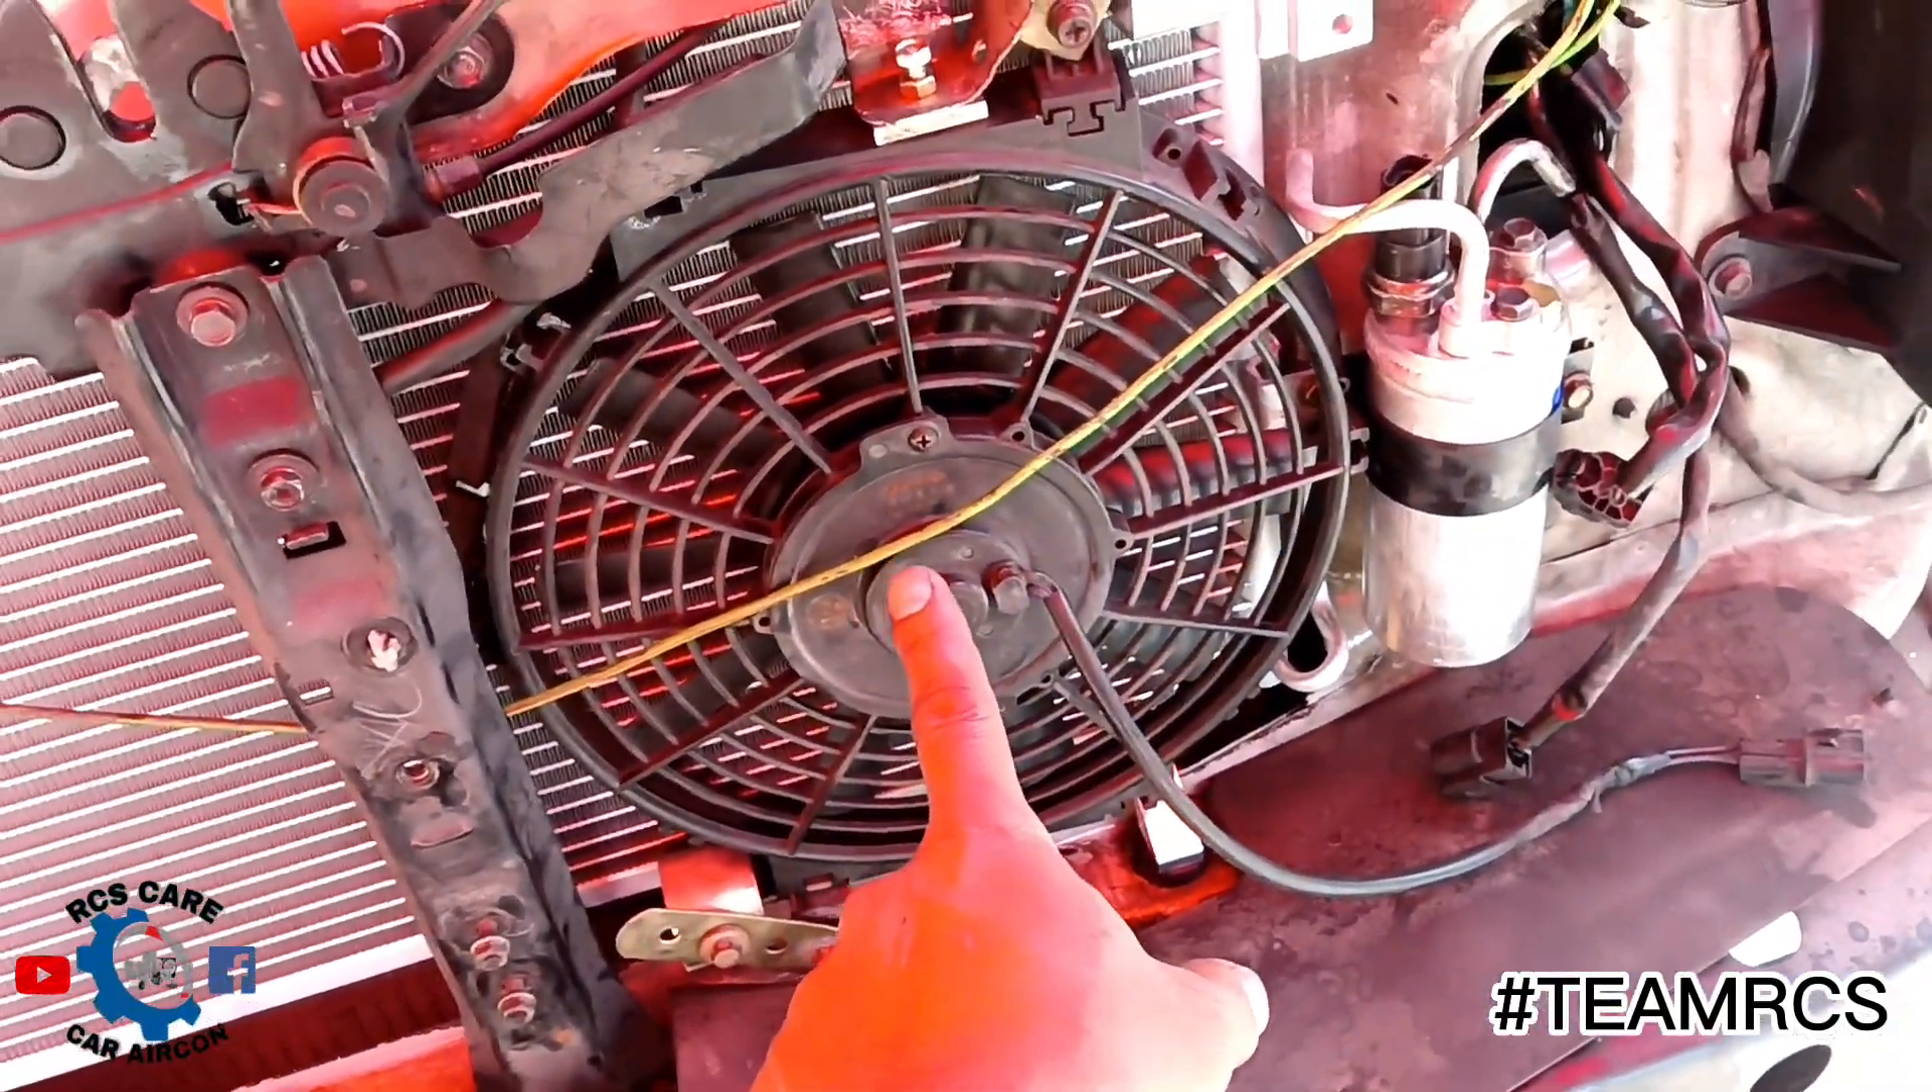Condenser Ito na nakakabit na Pati yung ating auxiliary fan.